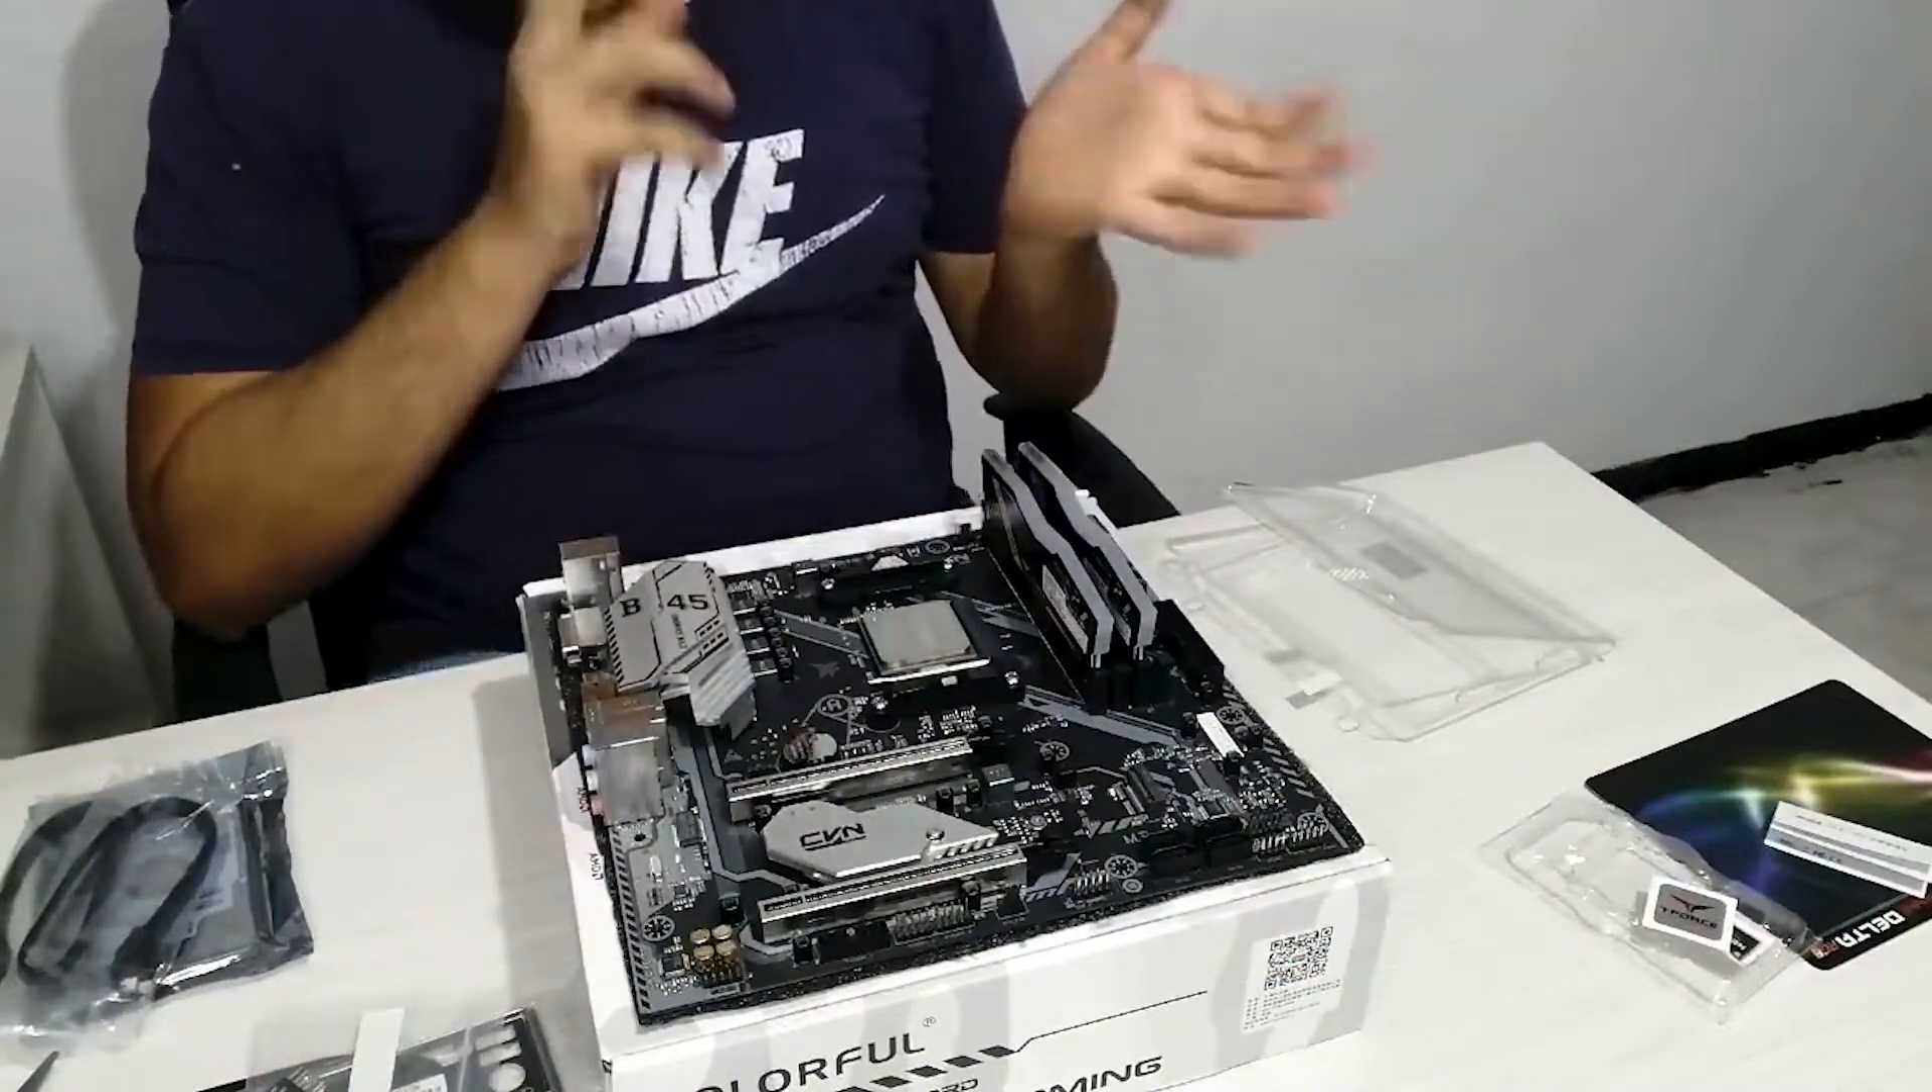Ahí ya tenemos la memoria RAM colocada.